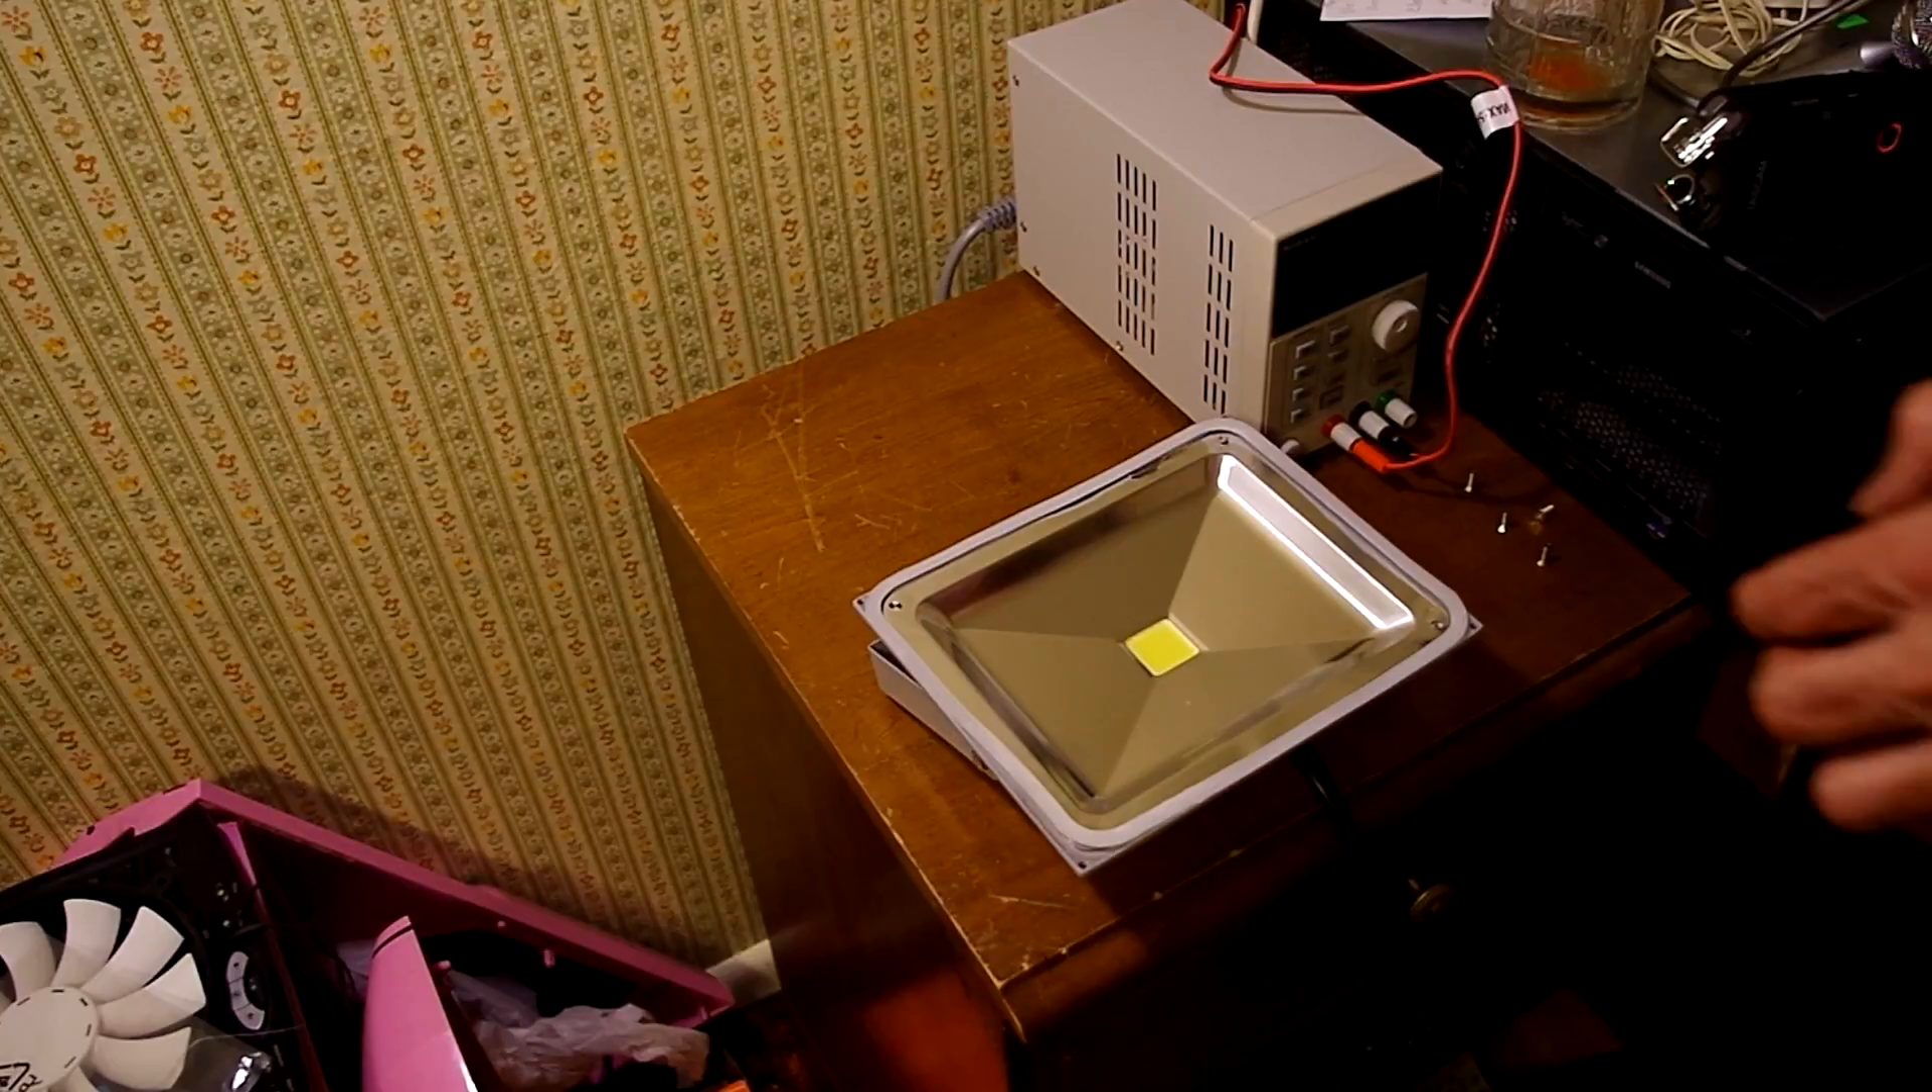But first, yeah, I got the reflector on.